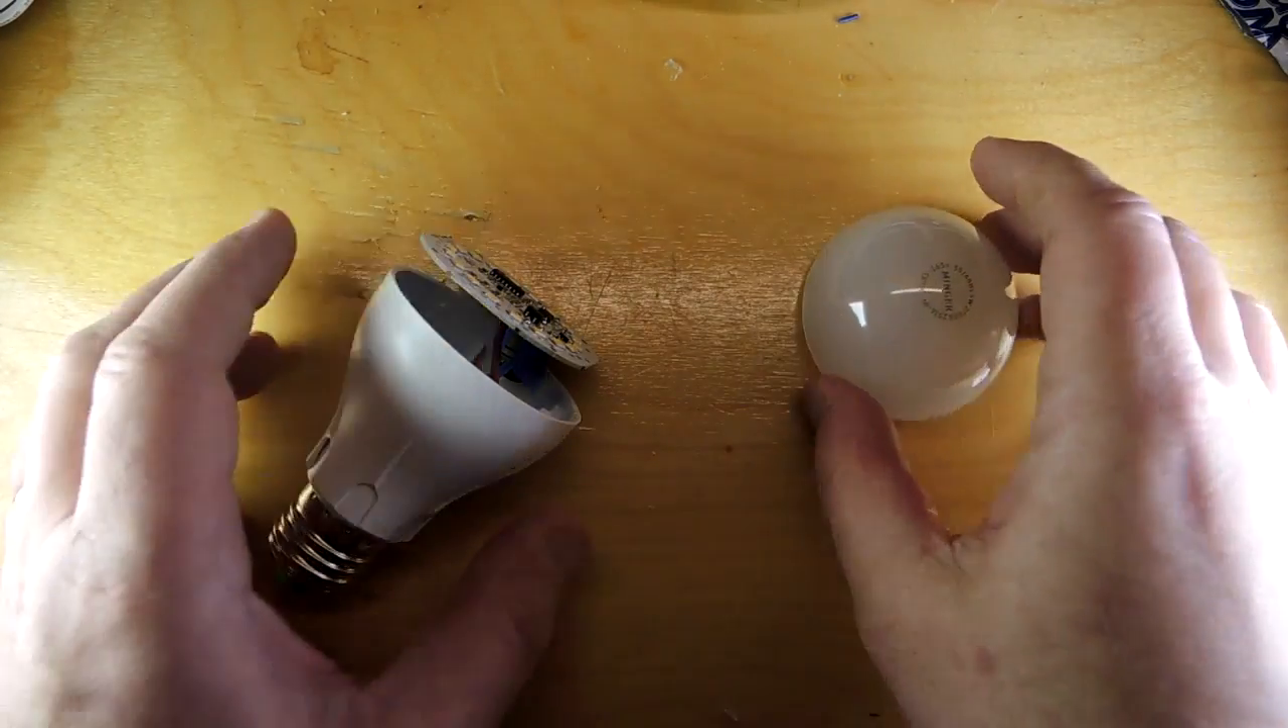So I just took the top off and there's a single circuit board.